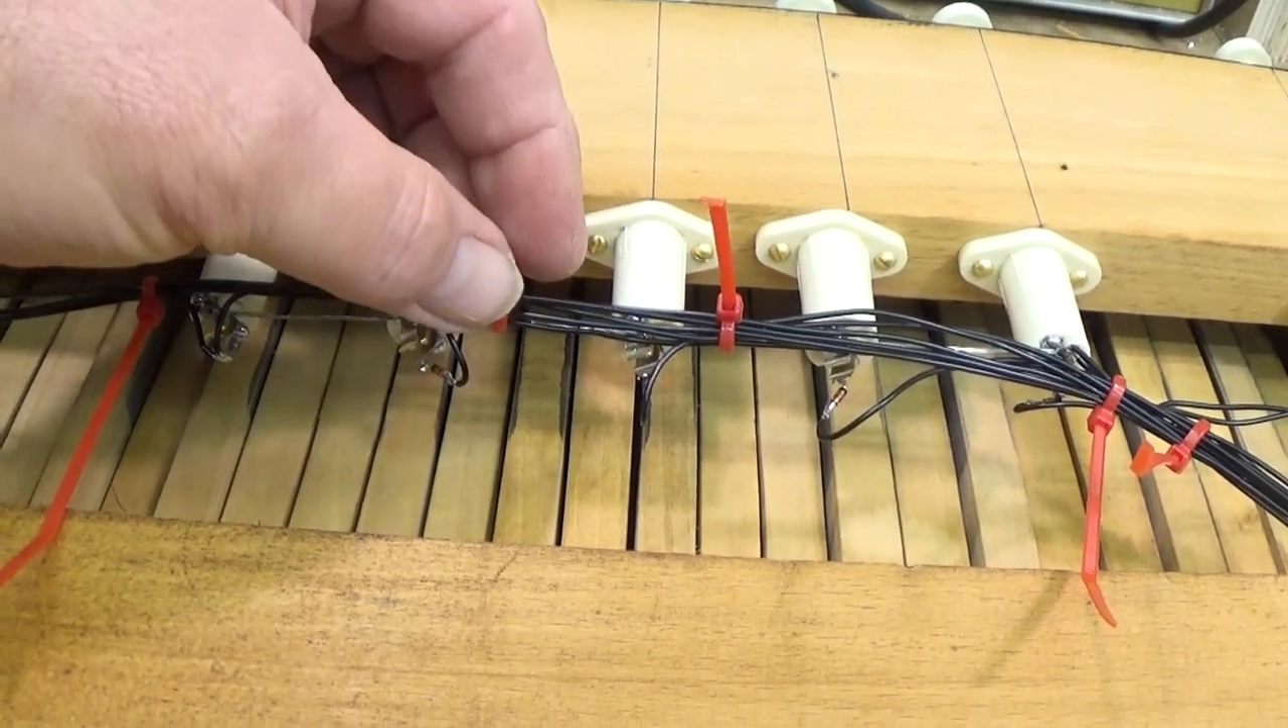So I've got the zip ties on now holding our cables together and just keeping things roughly where they're supposed to be.